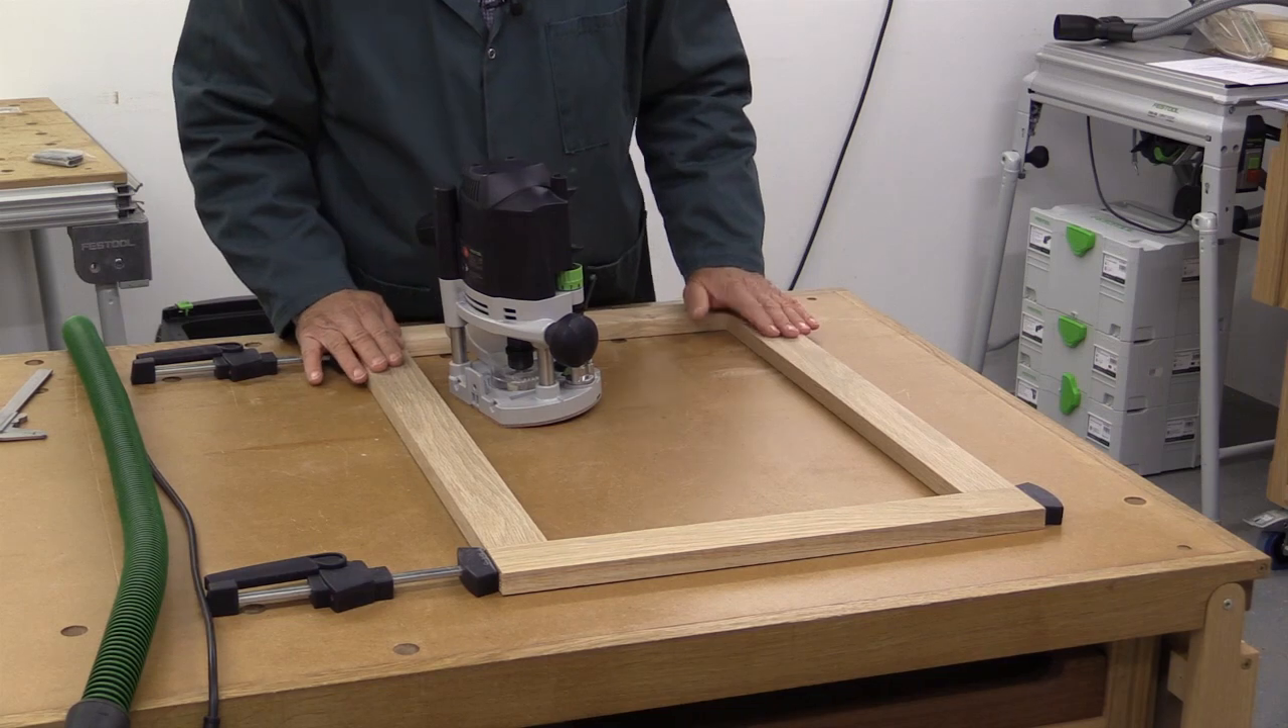So the frame is now mounted on my bench with these two clamps there and there.